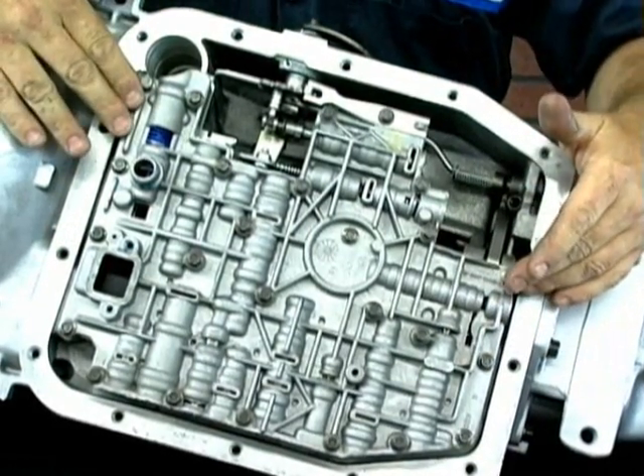And now we have the valve body exposed with the linkage system that we're going to be working on.